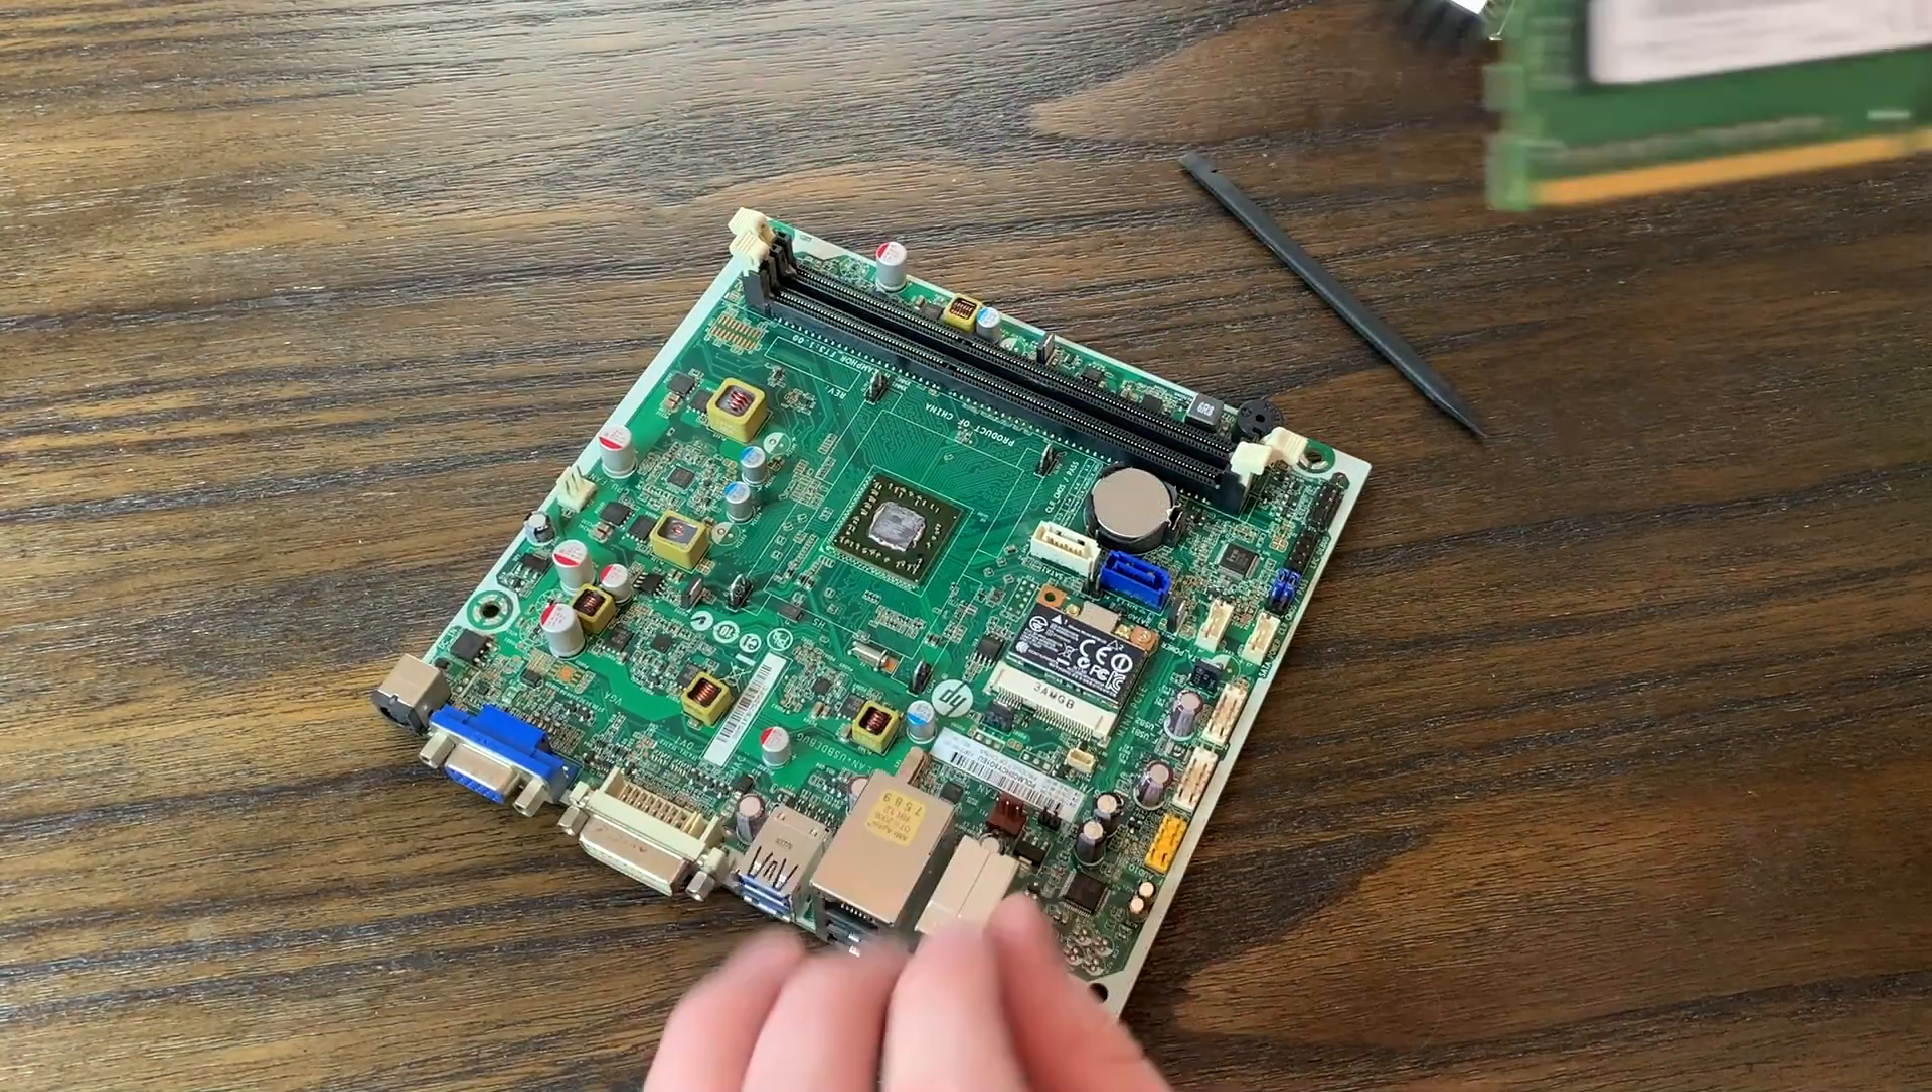I went ahead and removed the single stick of ram from its slot to make sure it was out of the way while I was trying to scrape off the thermal paste.